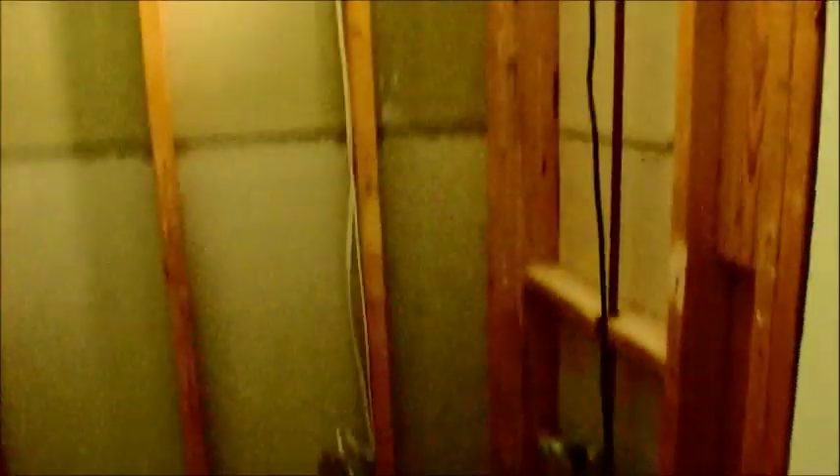All the walls are gone the tub is gone everything is cleaned out.